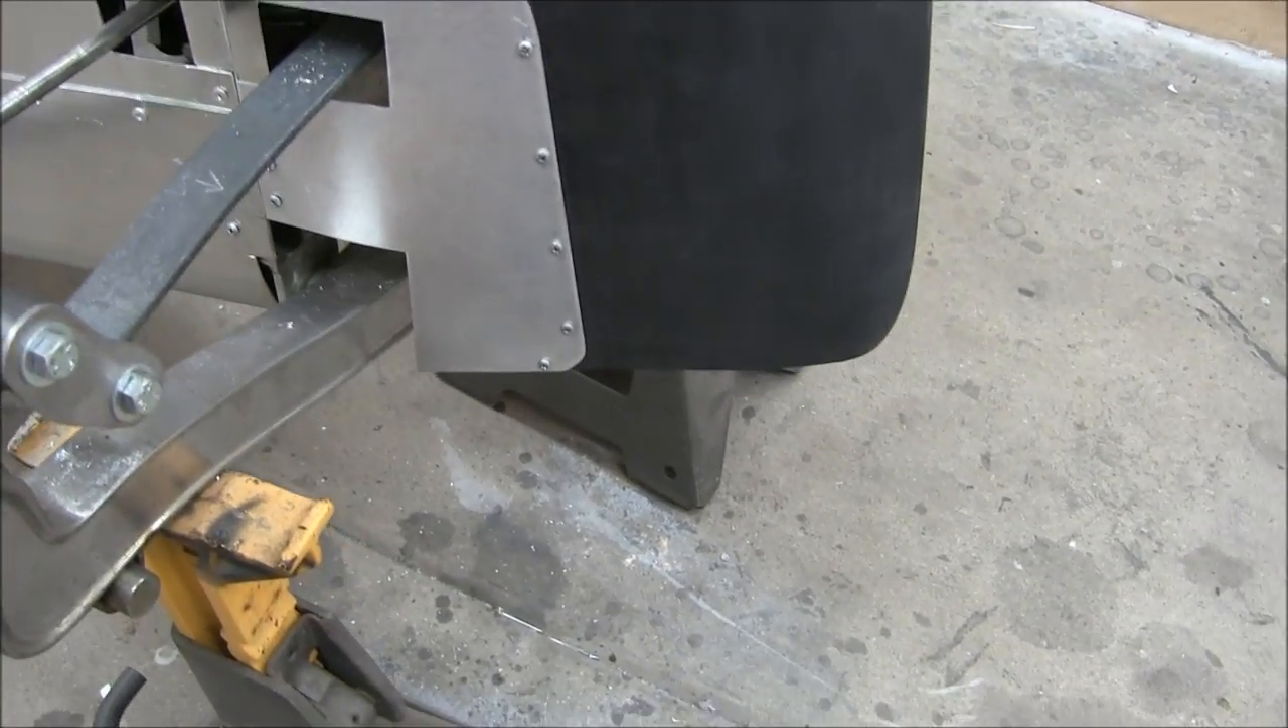I have the first inspection panel installed turned out pretty good.